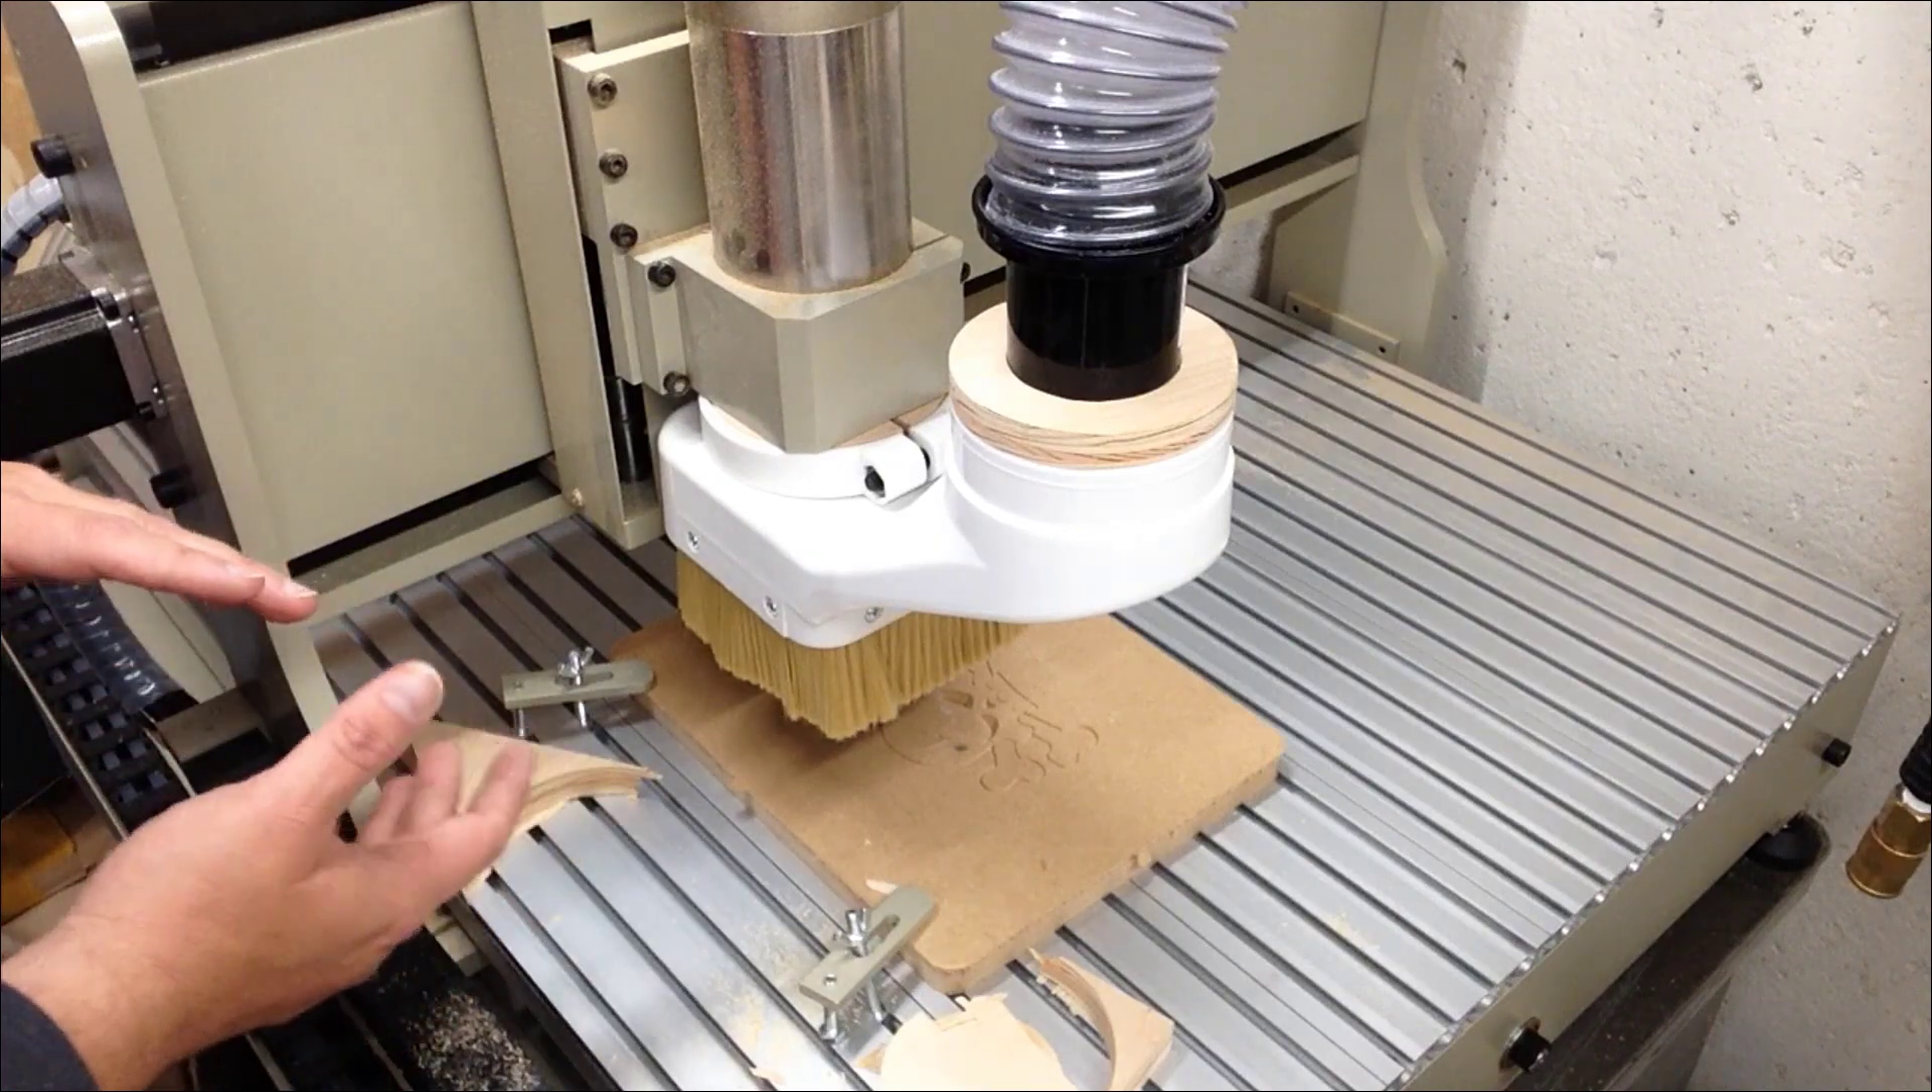My adapter for the hose fits really well.